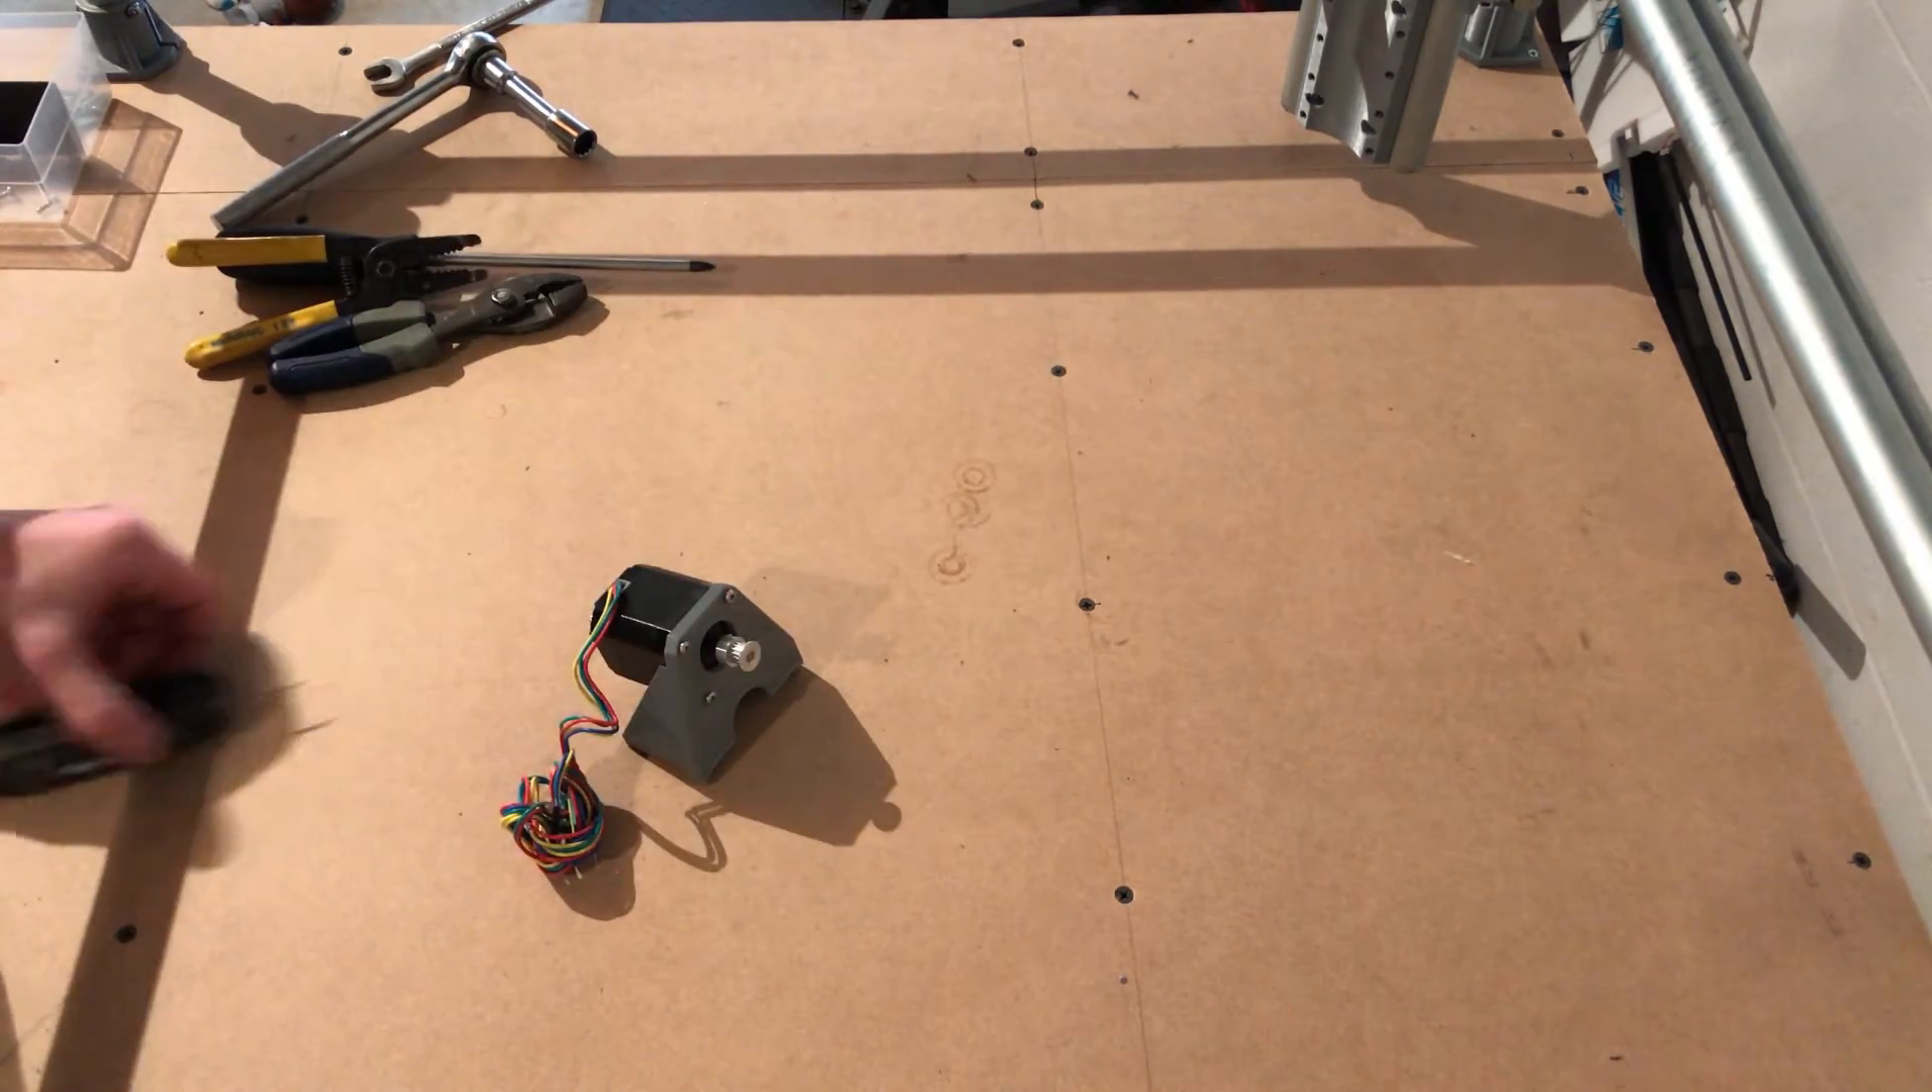And that is one of your Motor mounts done.